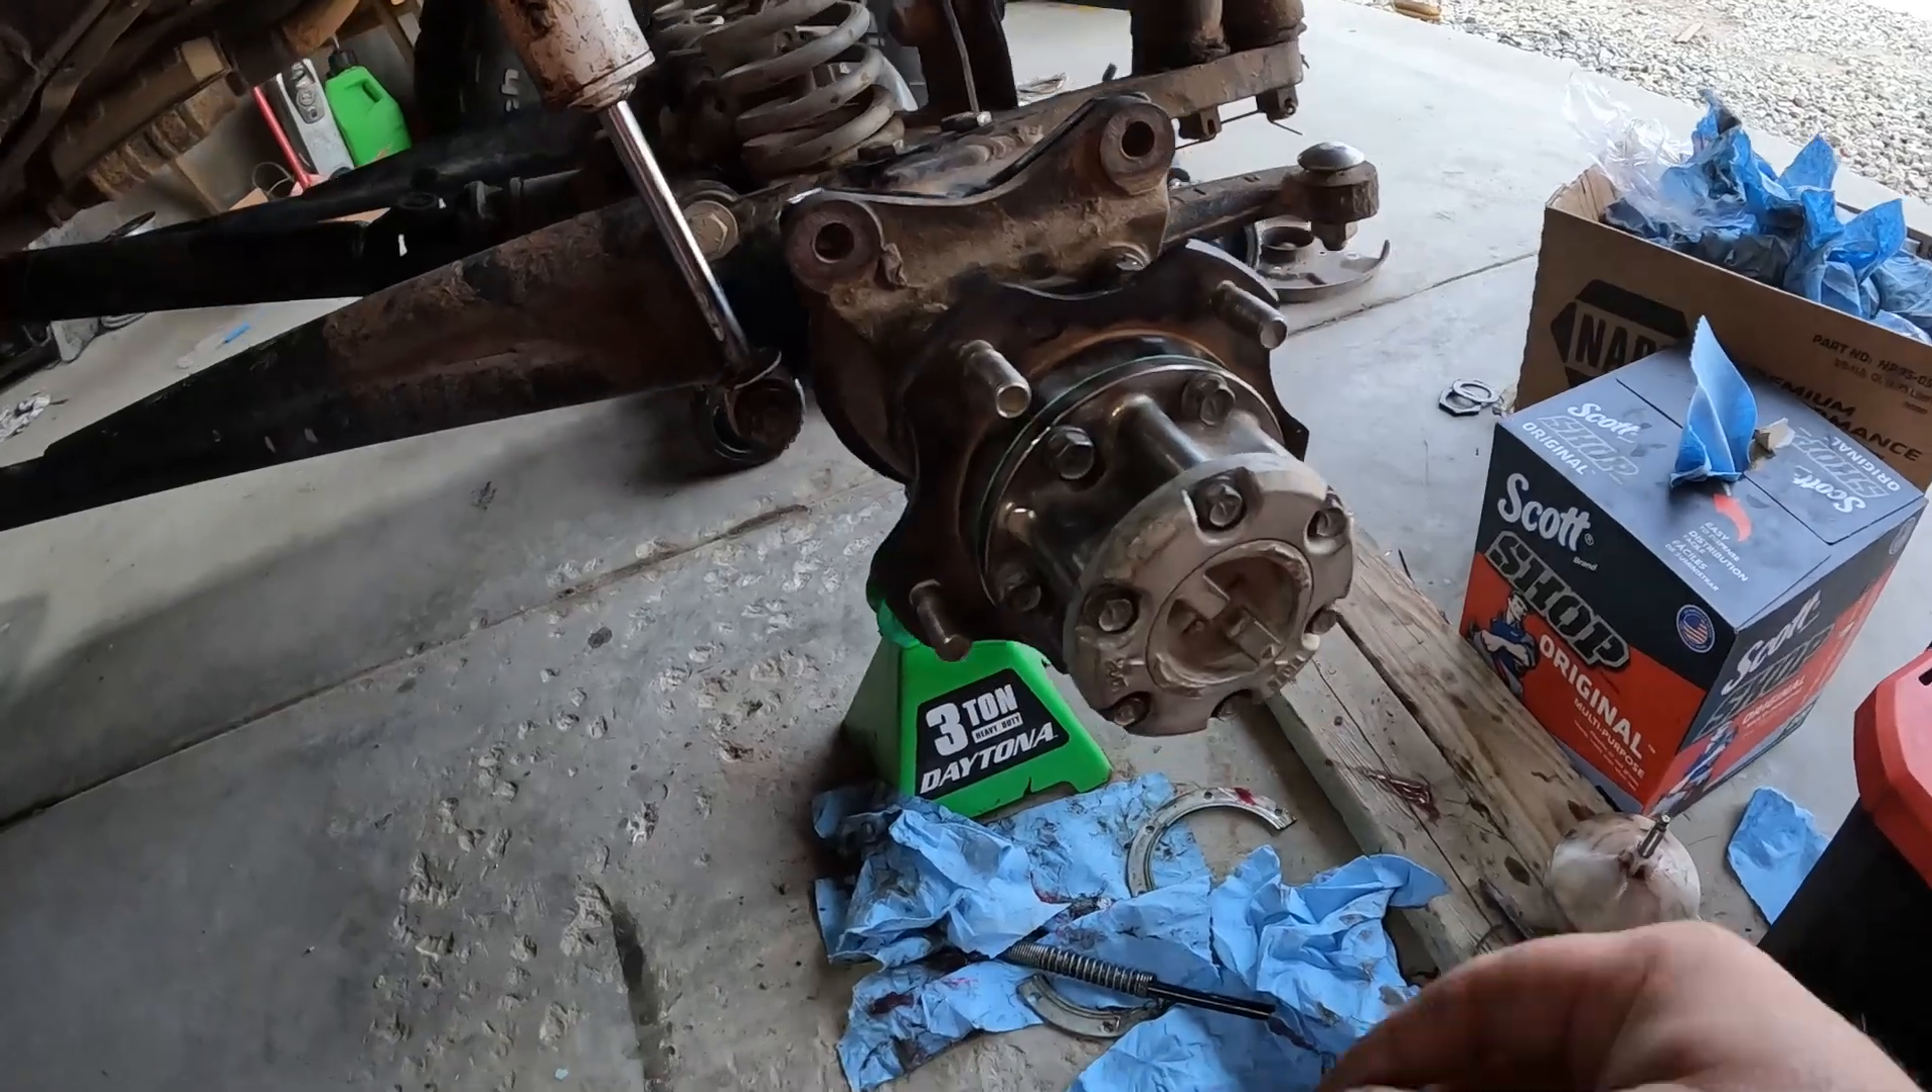Now it's just time to put the brakes back on and the tire on and see how it works.